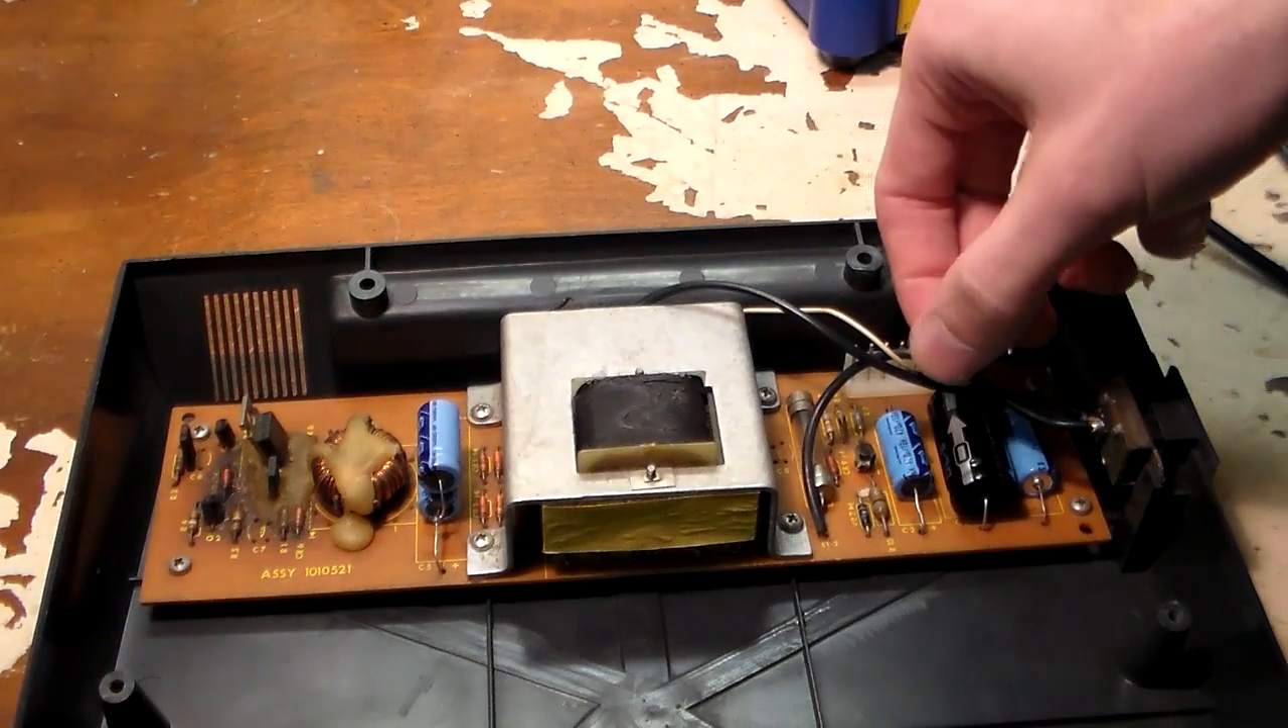And I've also installed the, uh, the converter, the AC, the DC converter, back into the bottom of the case.